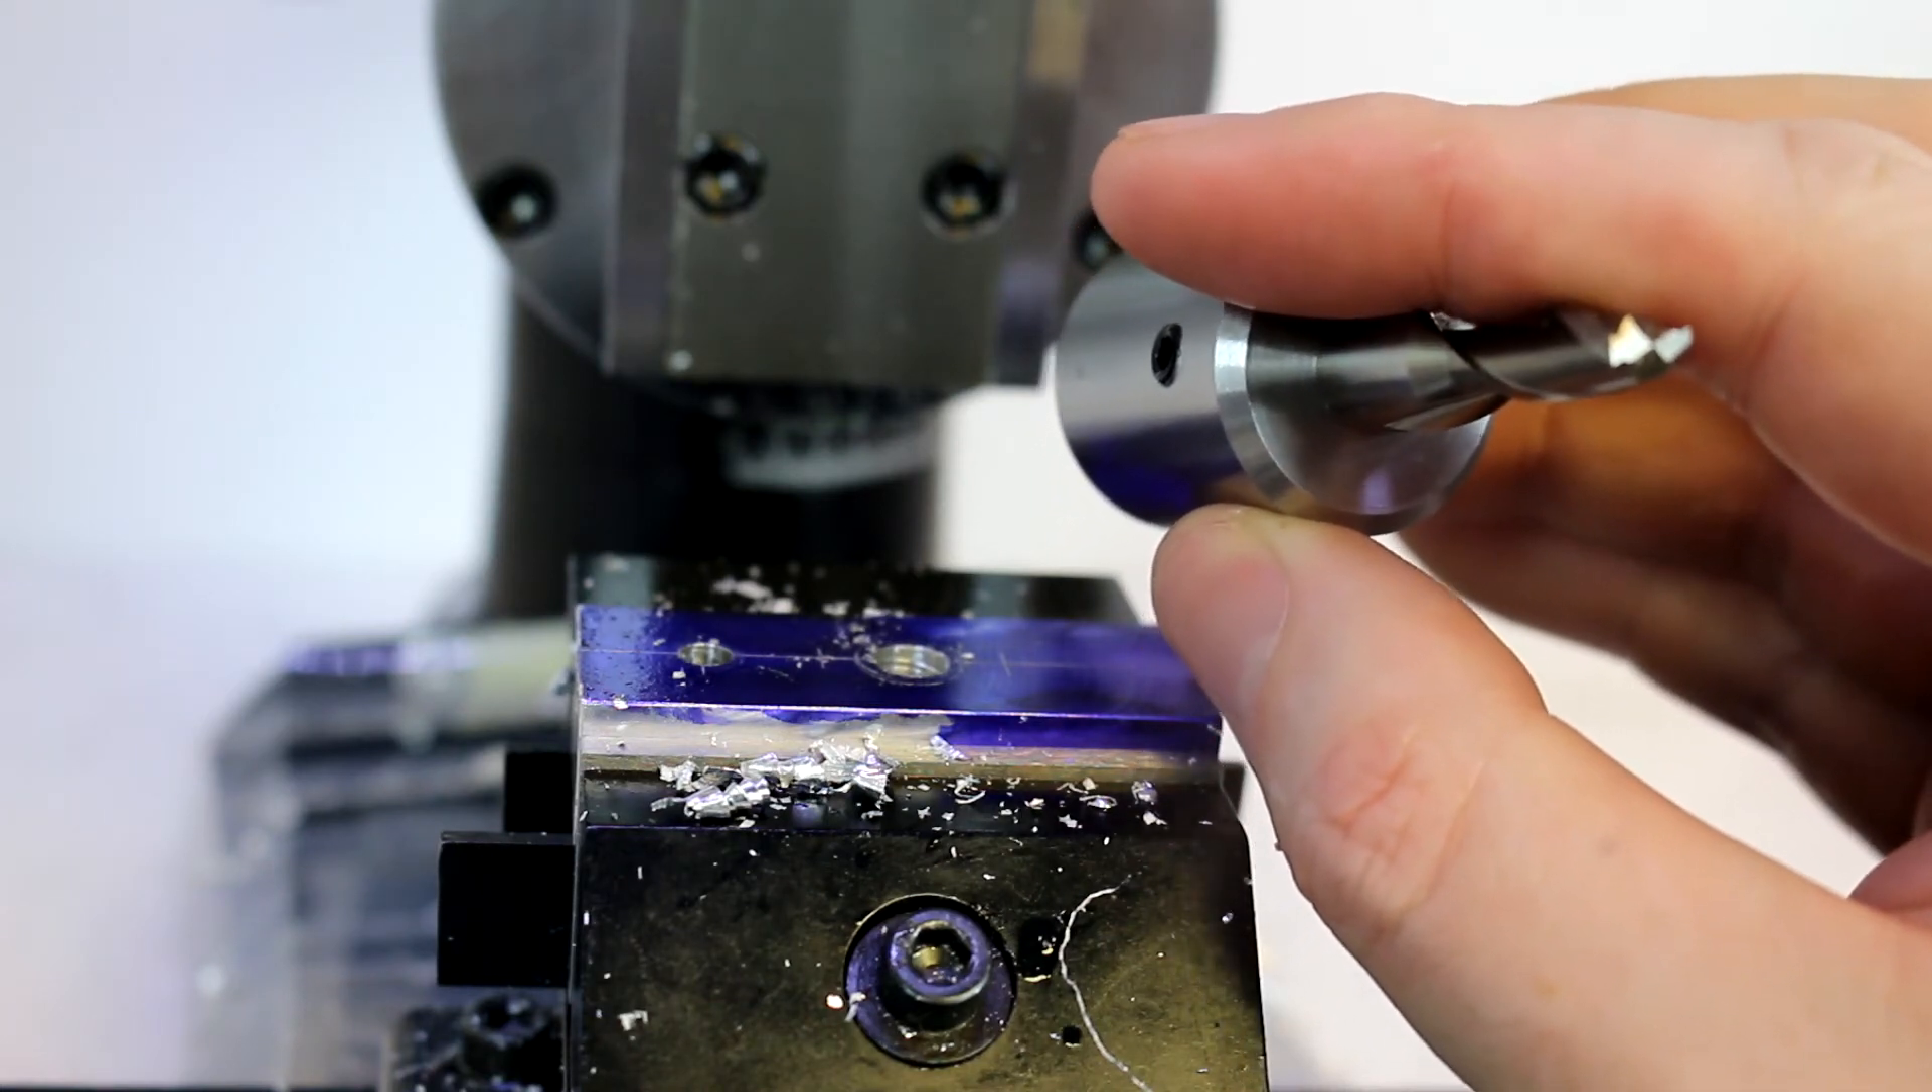So I've taken our 3 8 inch diameter end mill holder, and I've chucked up a 2 flute double-ended quarter inch diameter end mill.